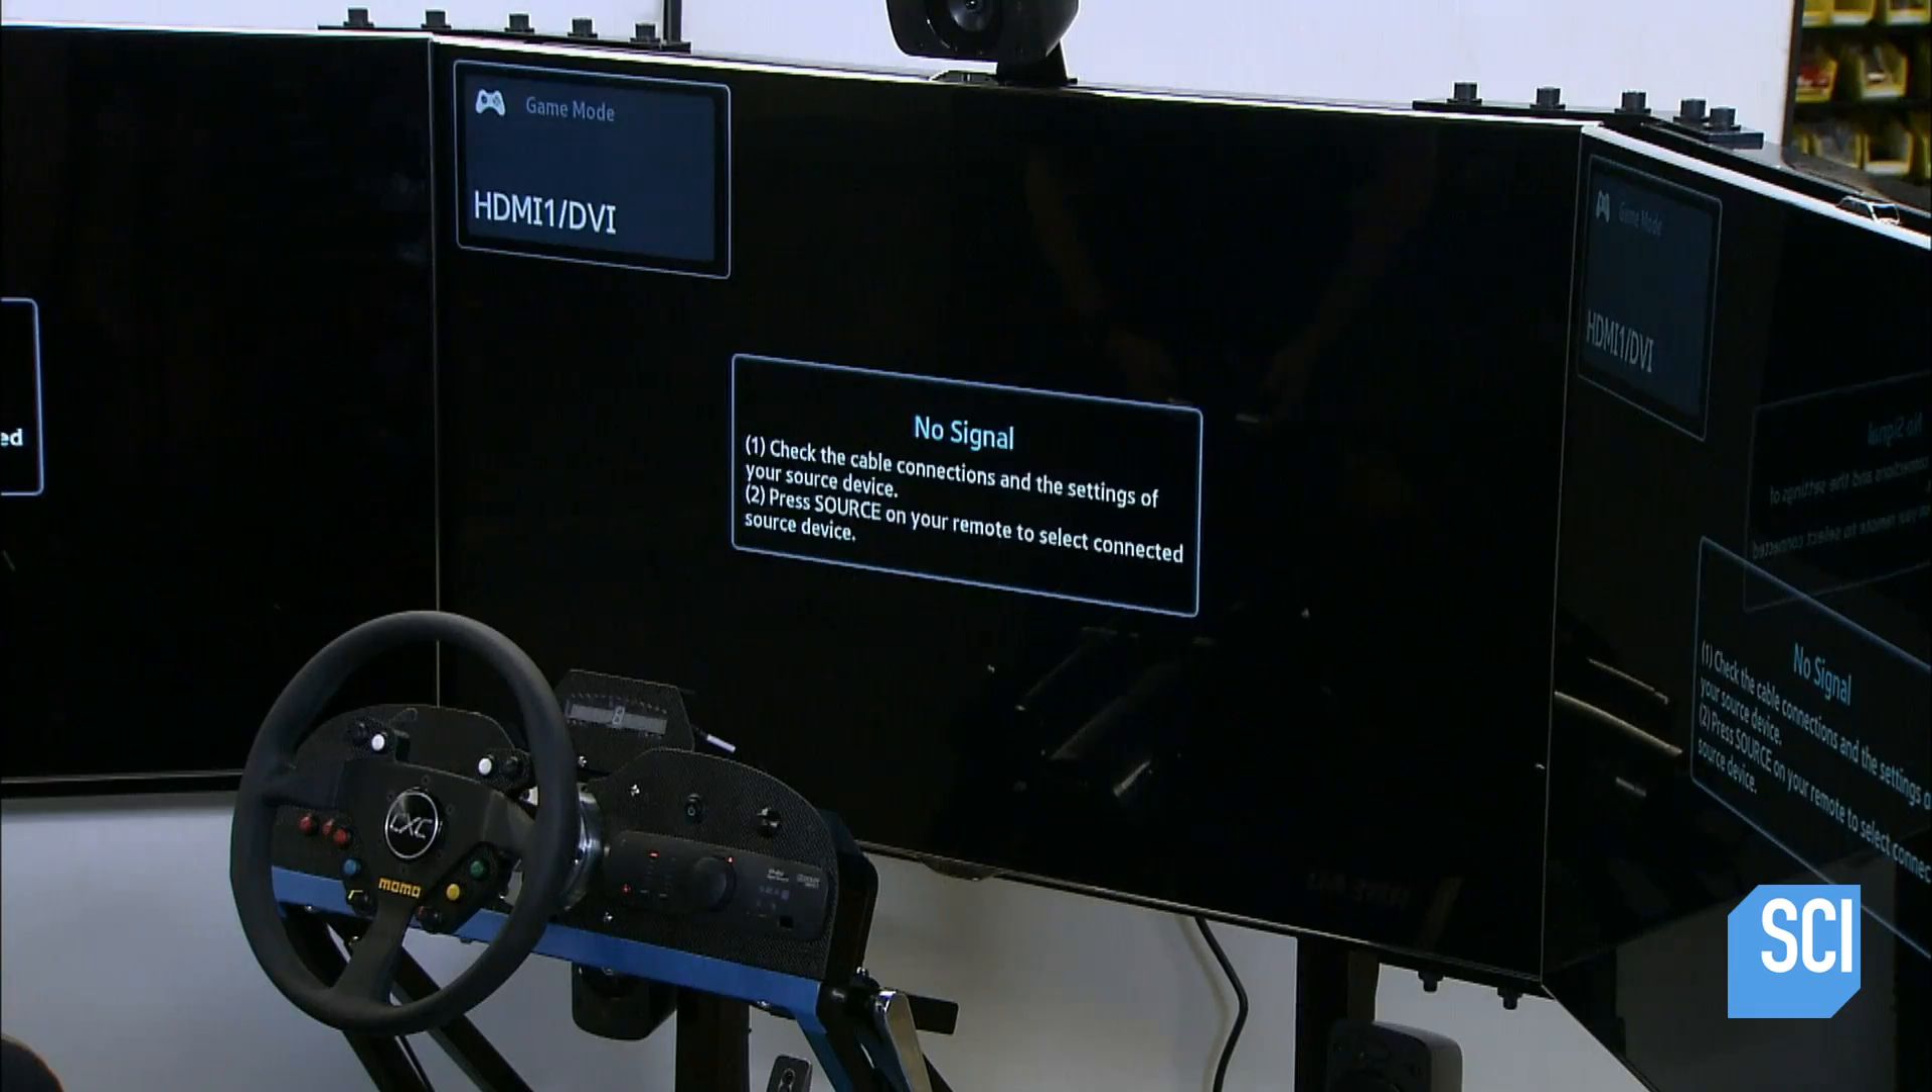Finally, the steering wheel is mounted to the dash. It snaps in and out, allowing the driver to easily switch between steering wheel models.